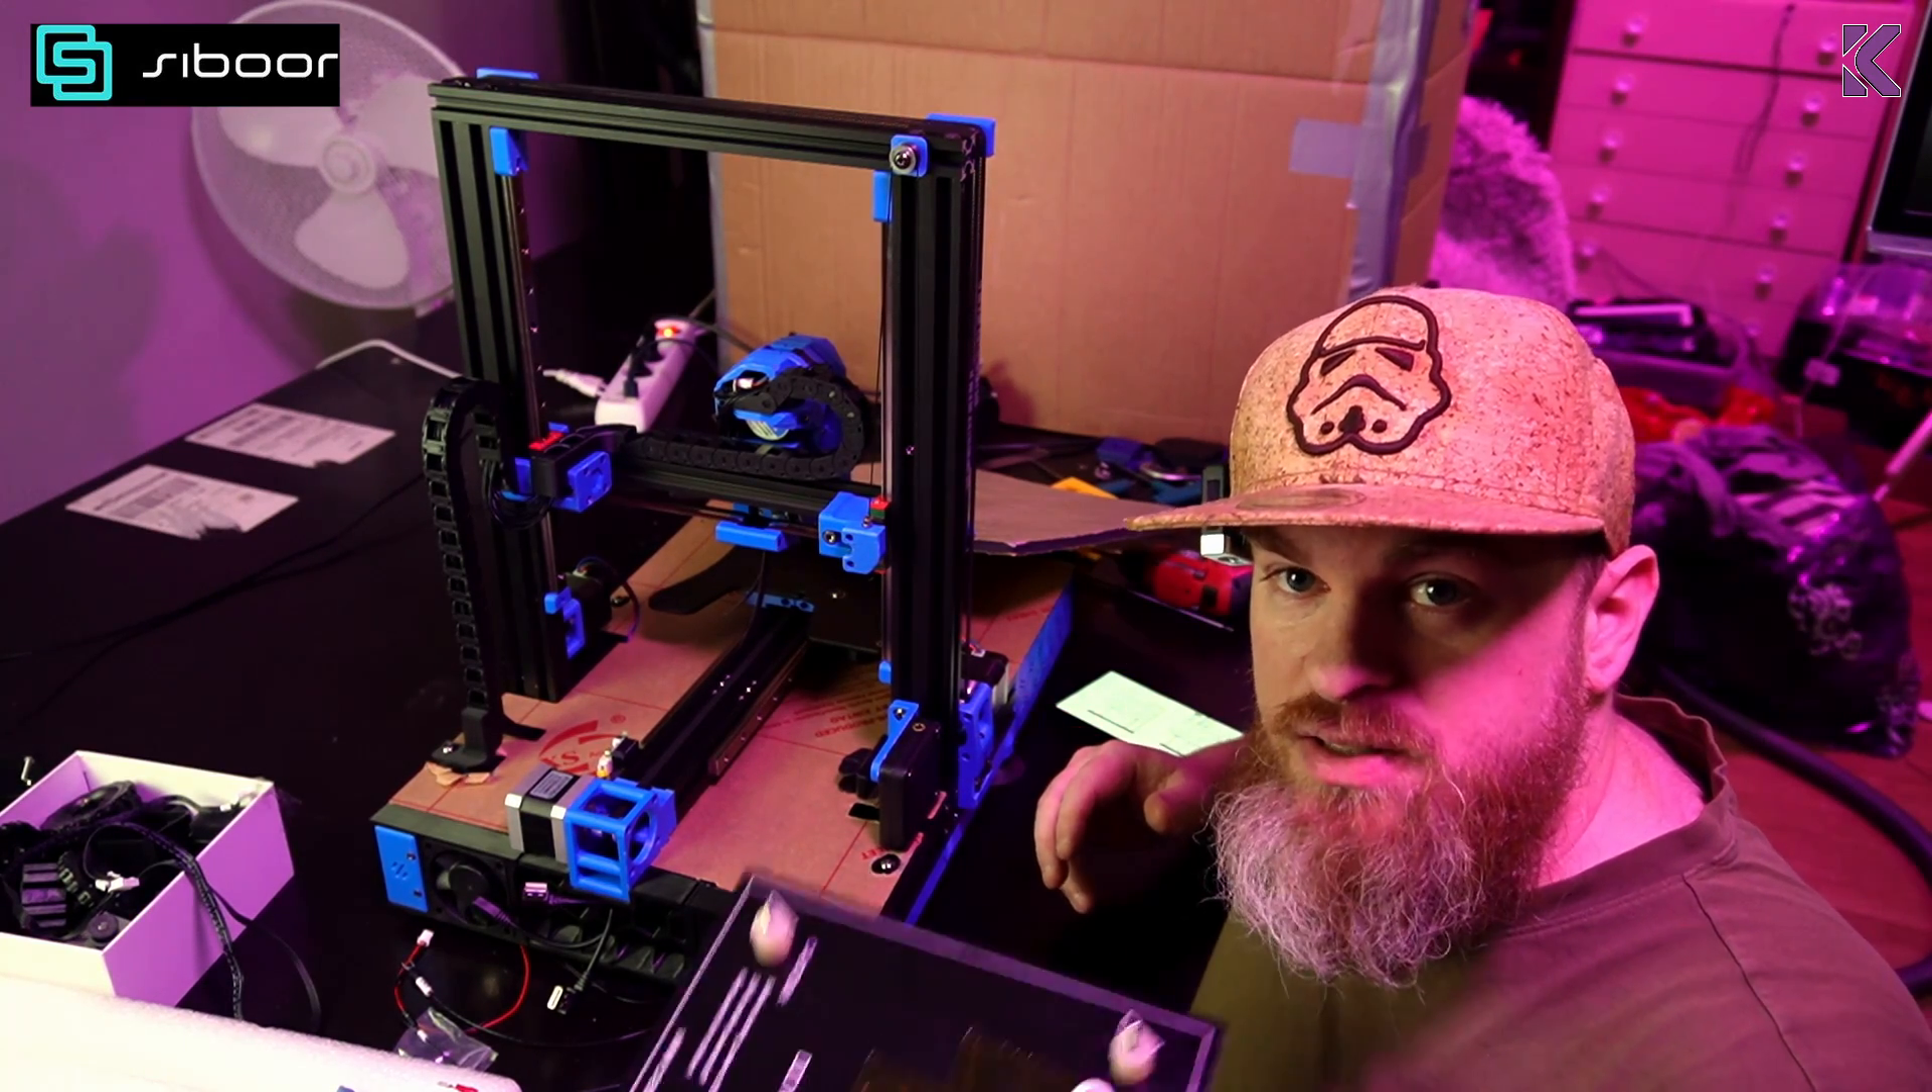I realized that i never installed the bed.